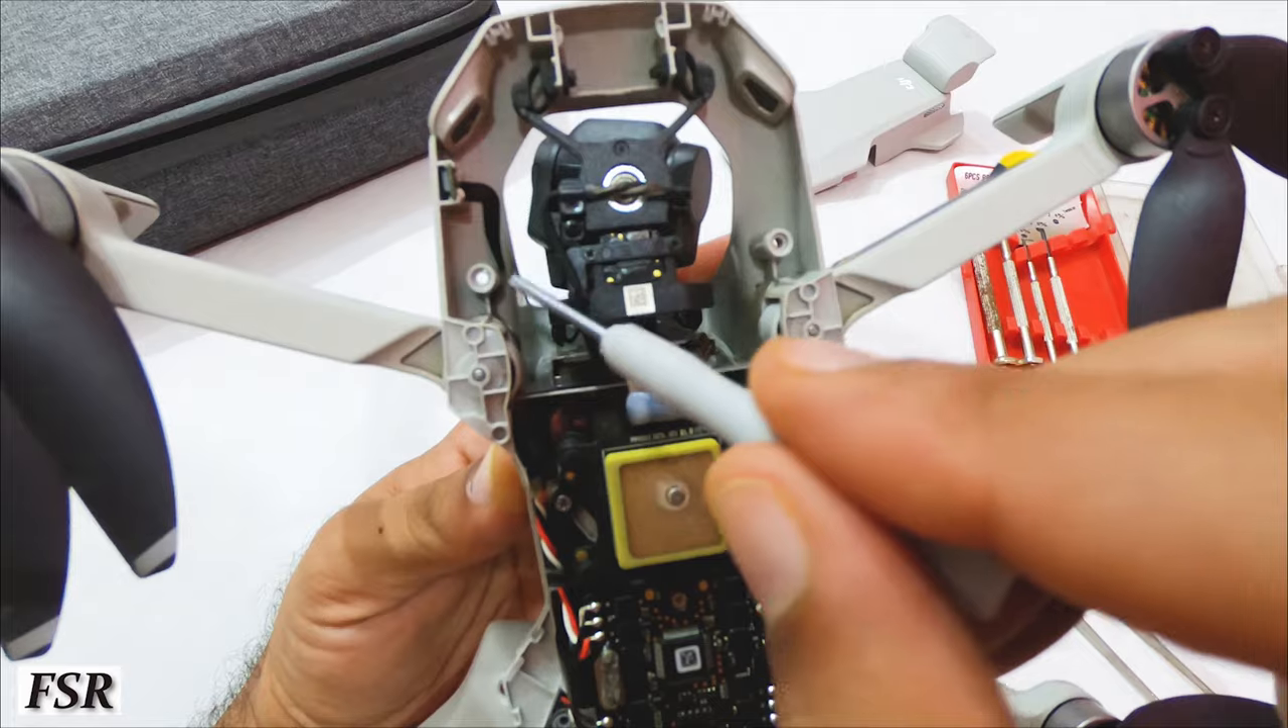This is how half of the Mini looks after top cover is removed.